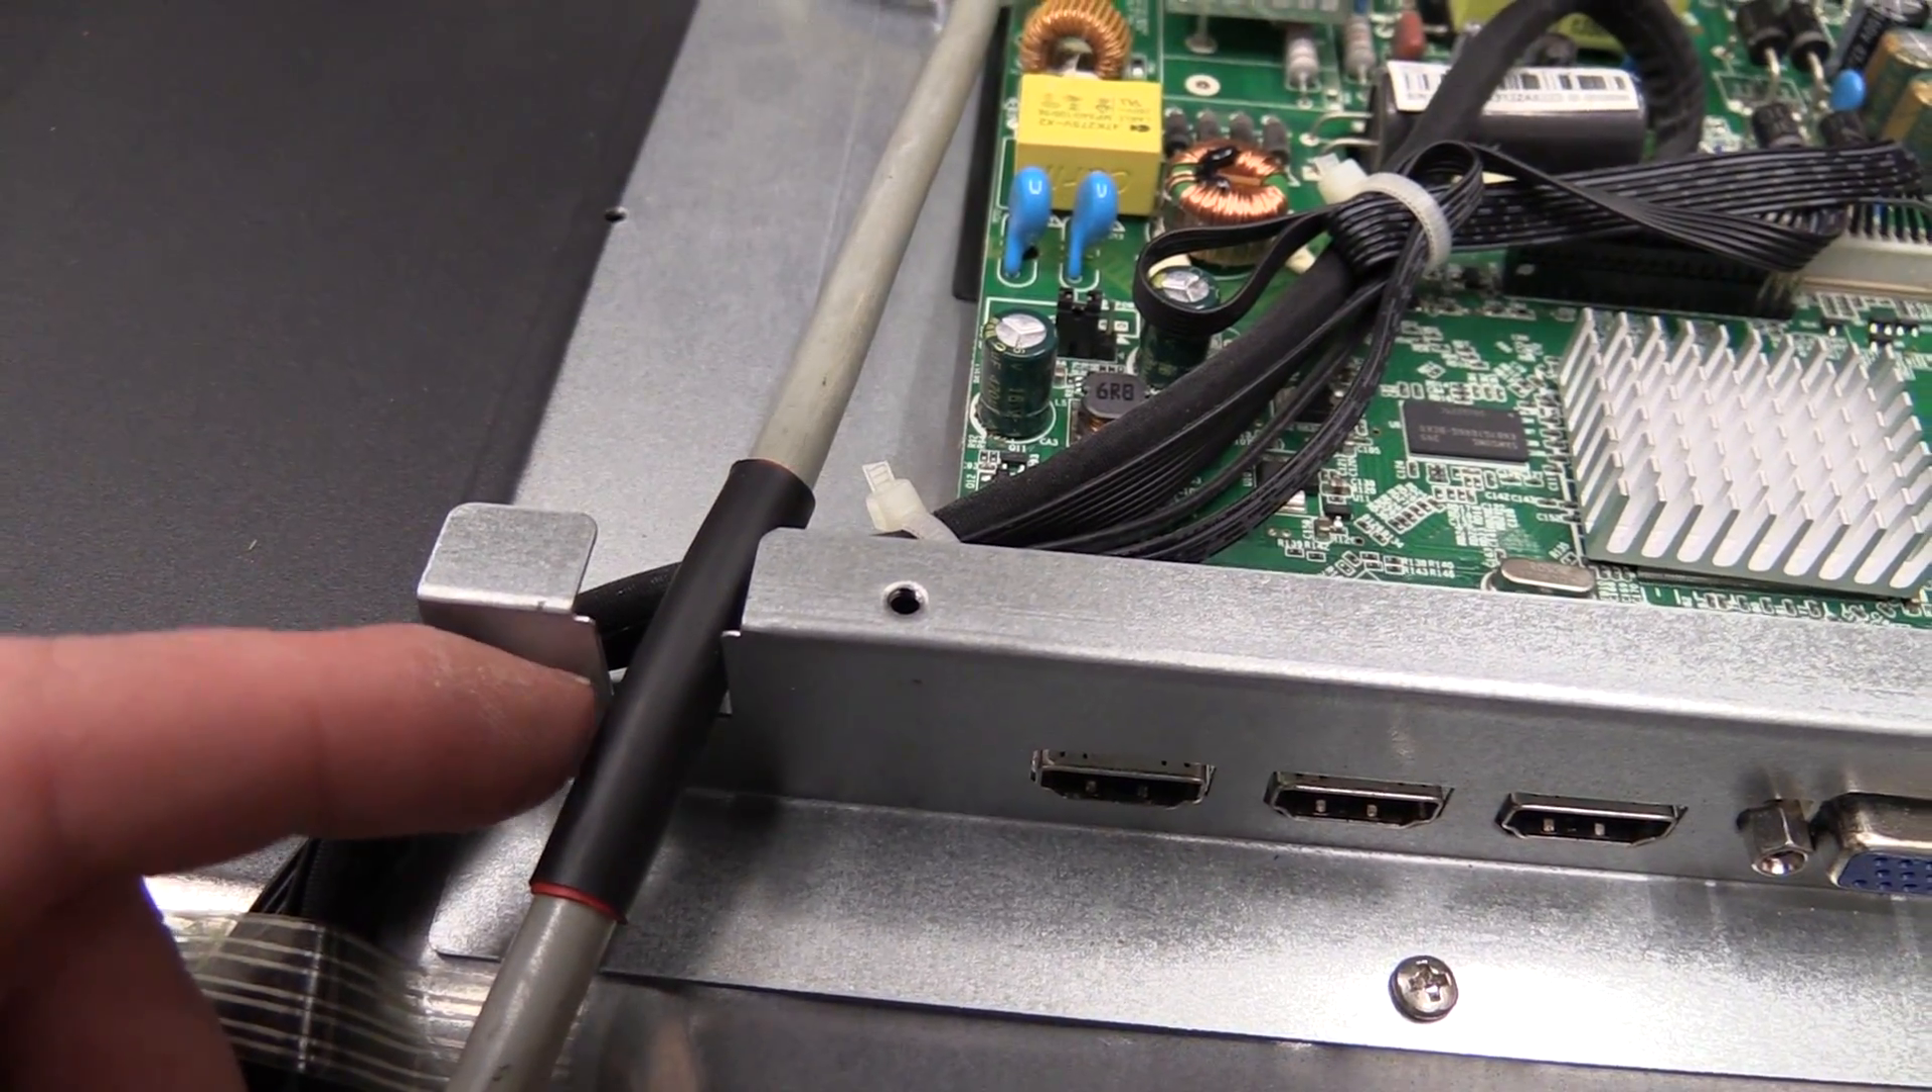So, I used a double layer of heat shrink tubing to hopefully keep the exposed metal edges from wearing through the insulation of this cable.